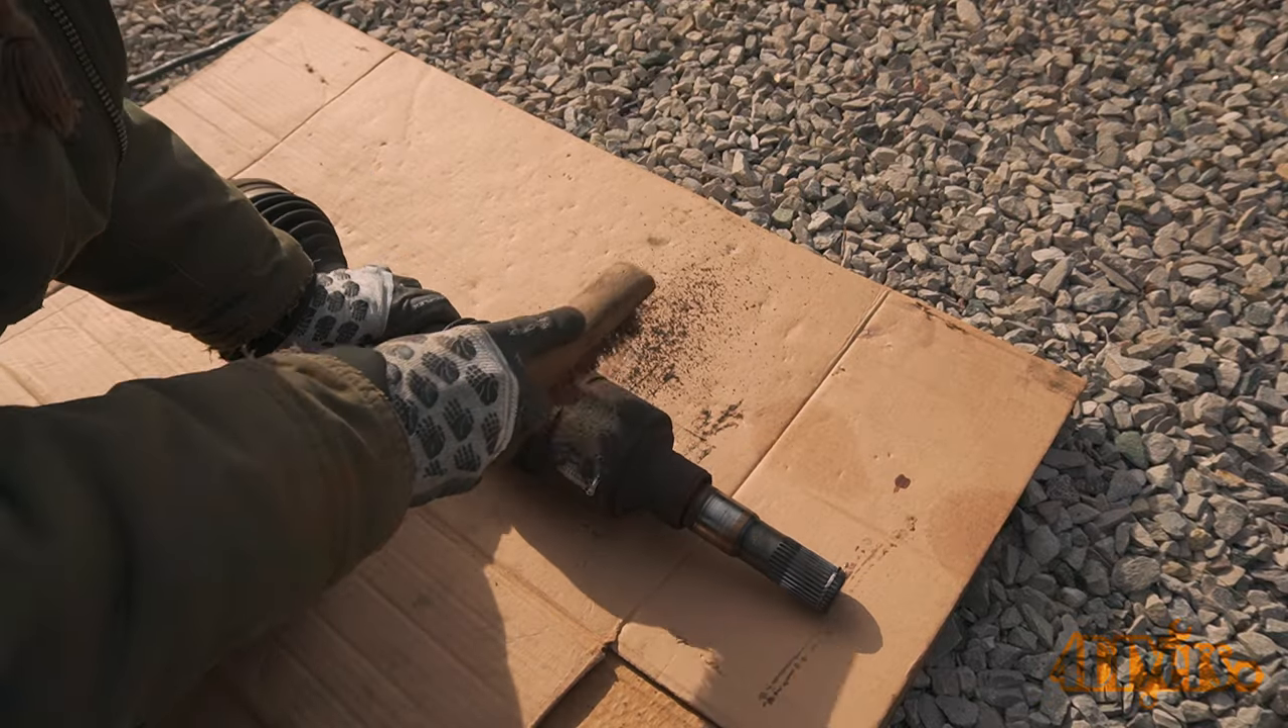Finally, the half shaft is removed.